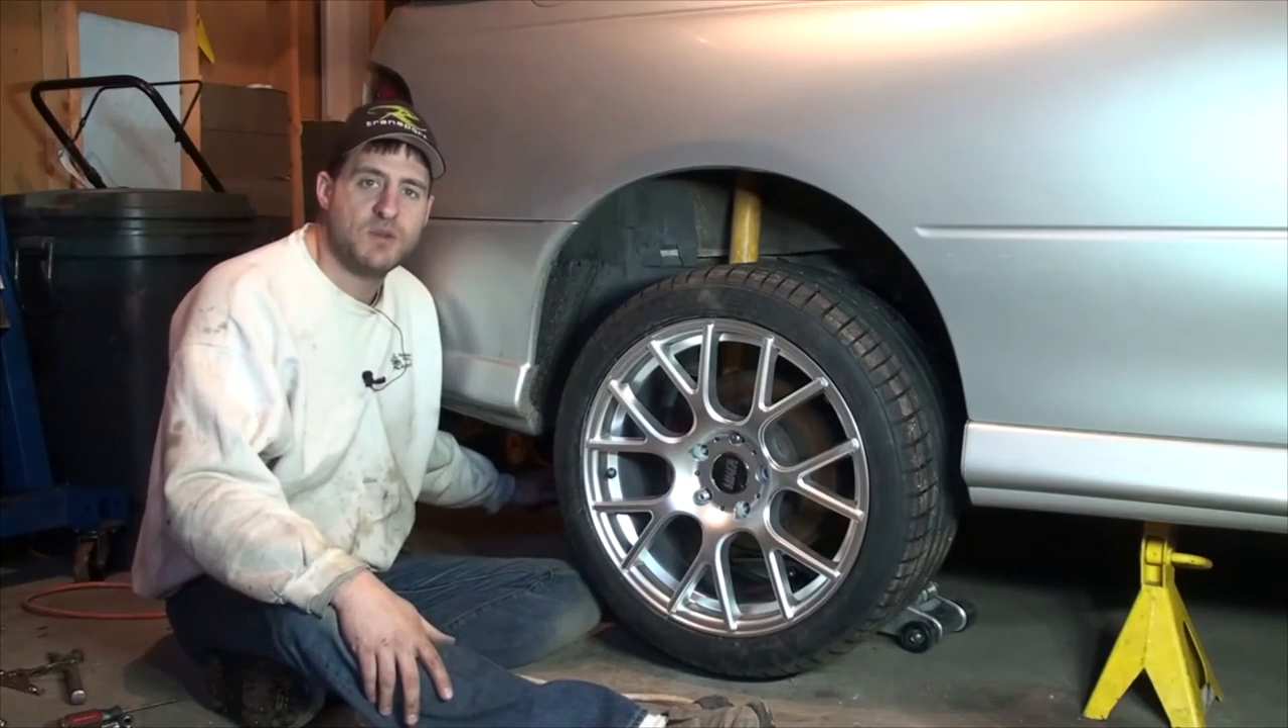The wheel's bolted on.